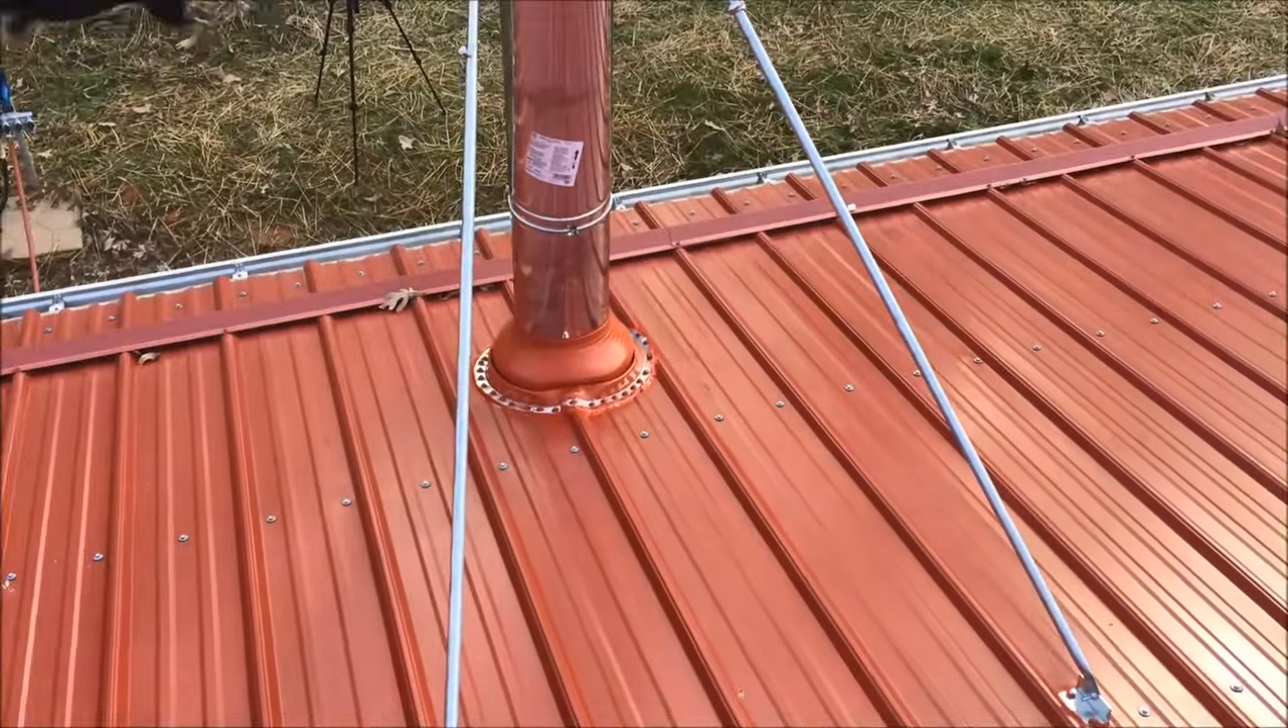I mounted my braces here on each end. Got my seal siliconed up.